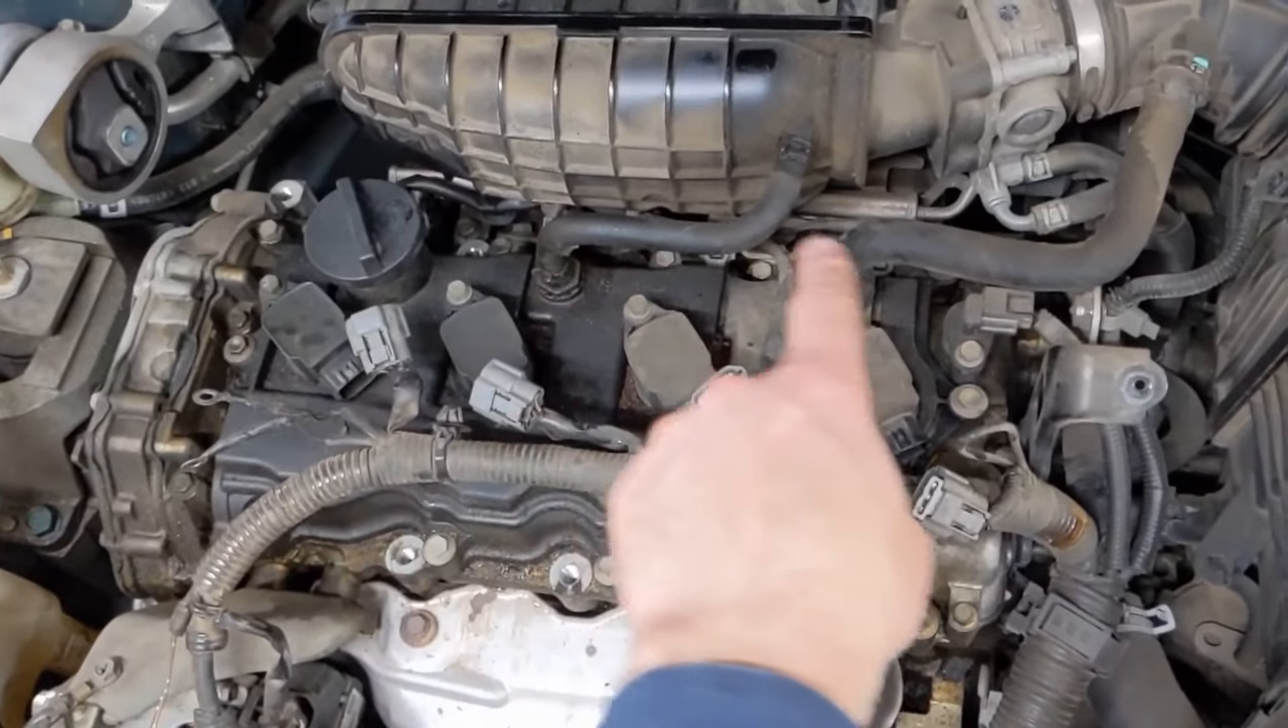All we have left are the ignition coils to pull off The two hoses and then a series of 10 millimeter bolts around it and it should pop off.